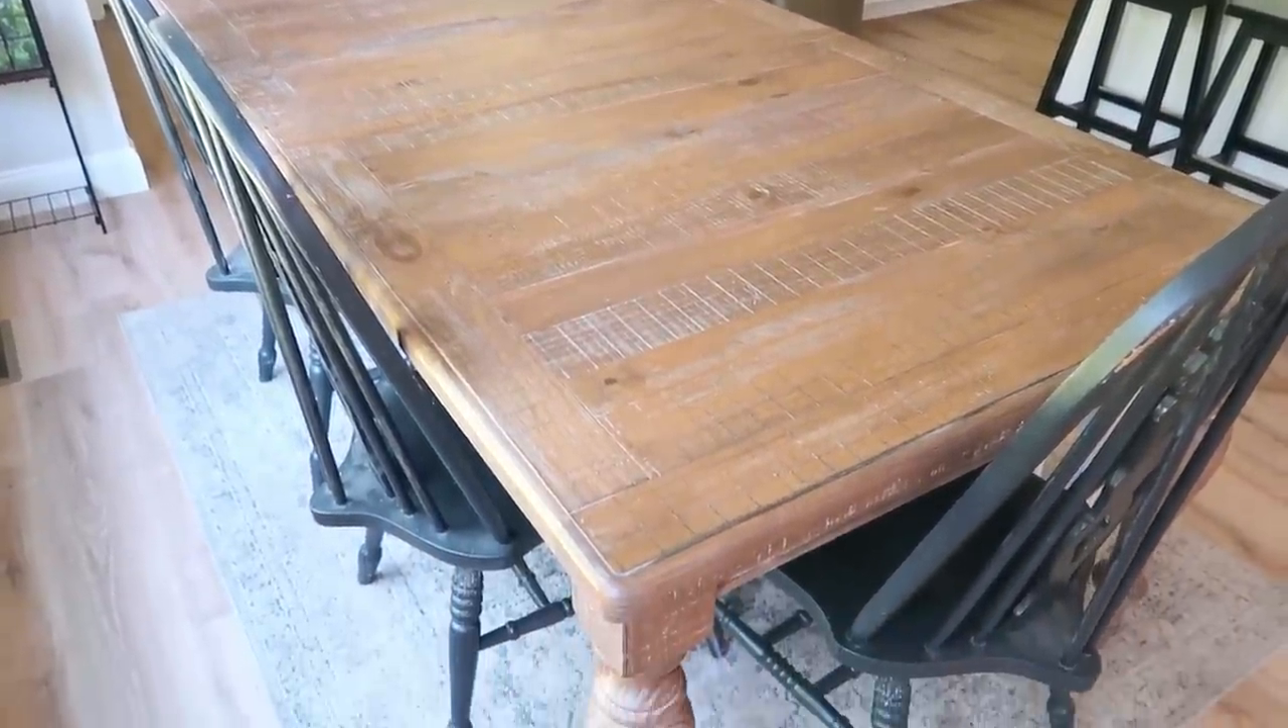Here is a look at the table all put together.